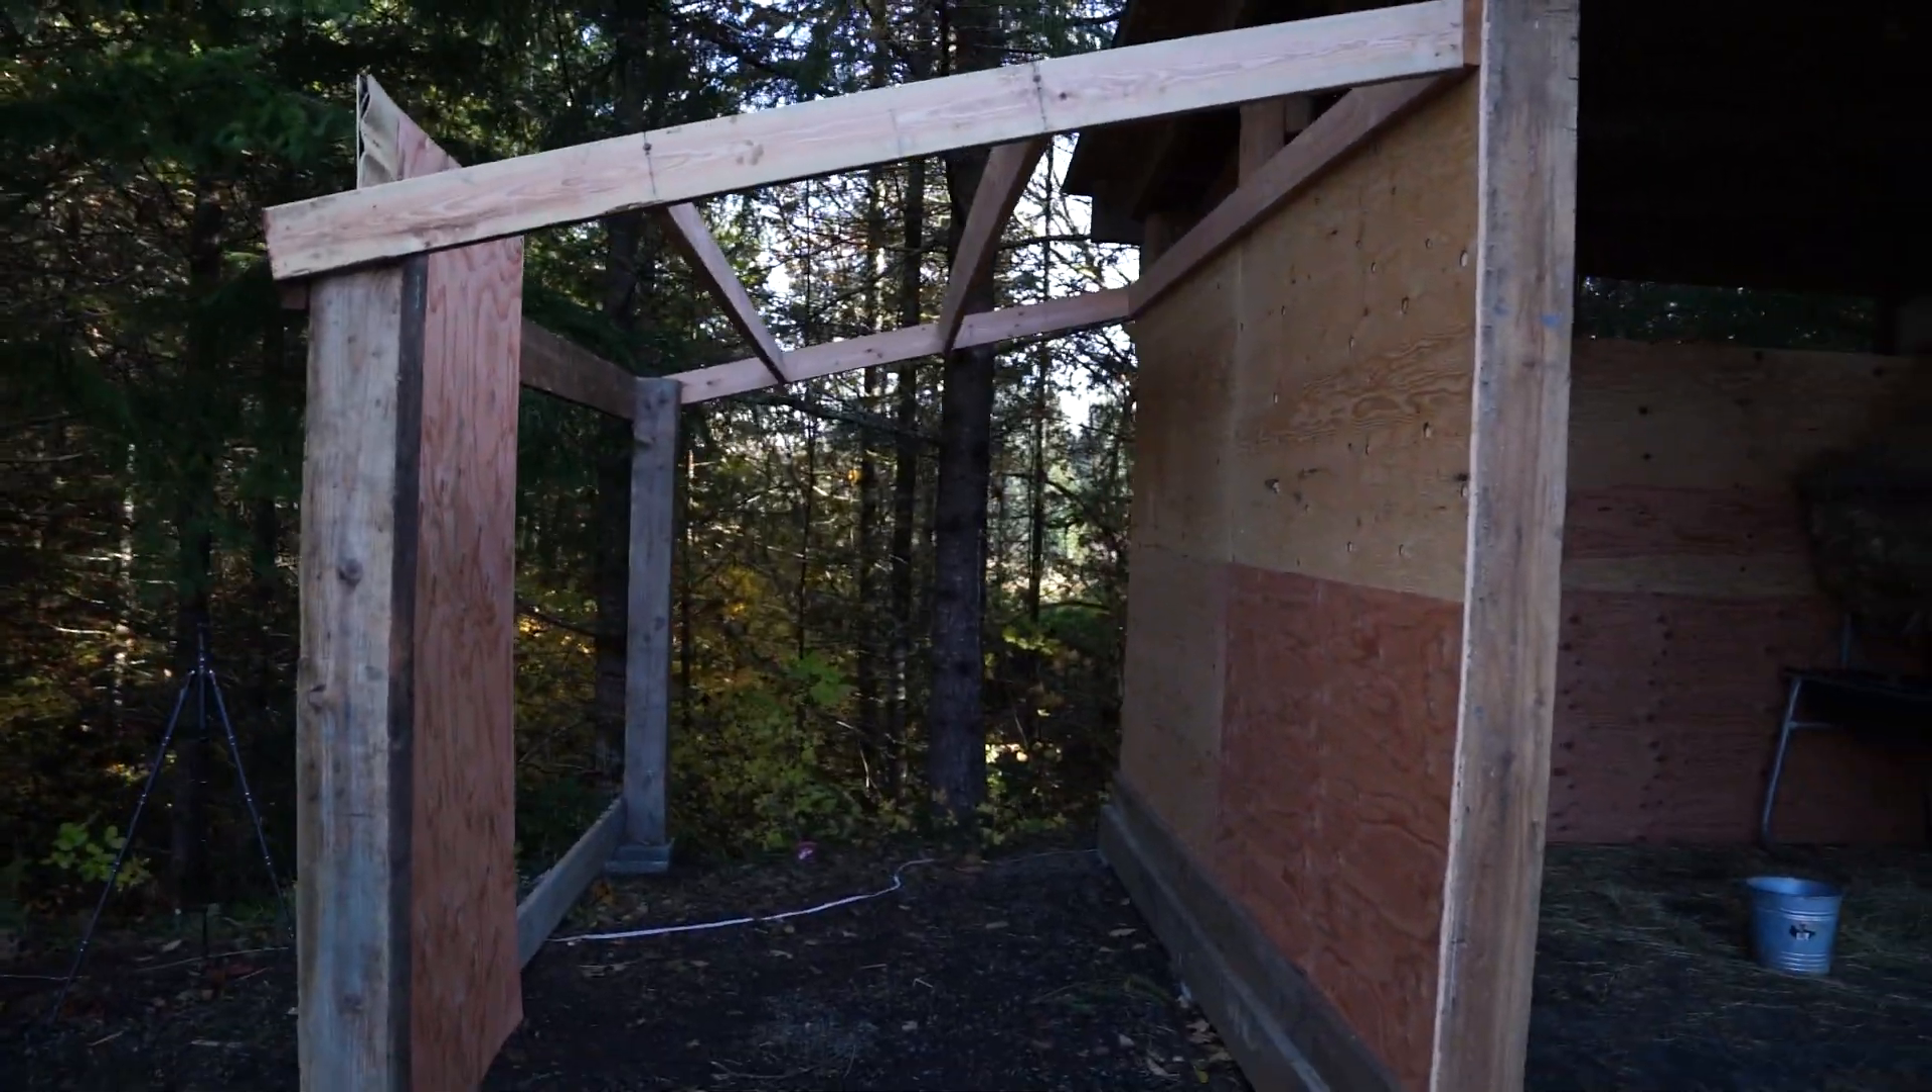We added this little lean -to section, which is not complete yet.